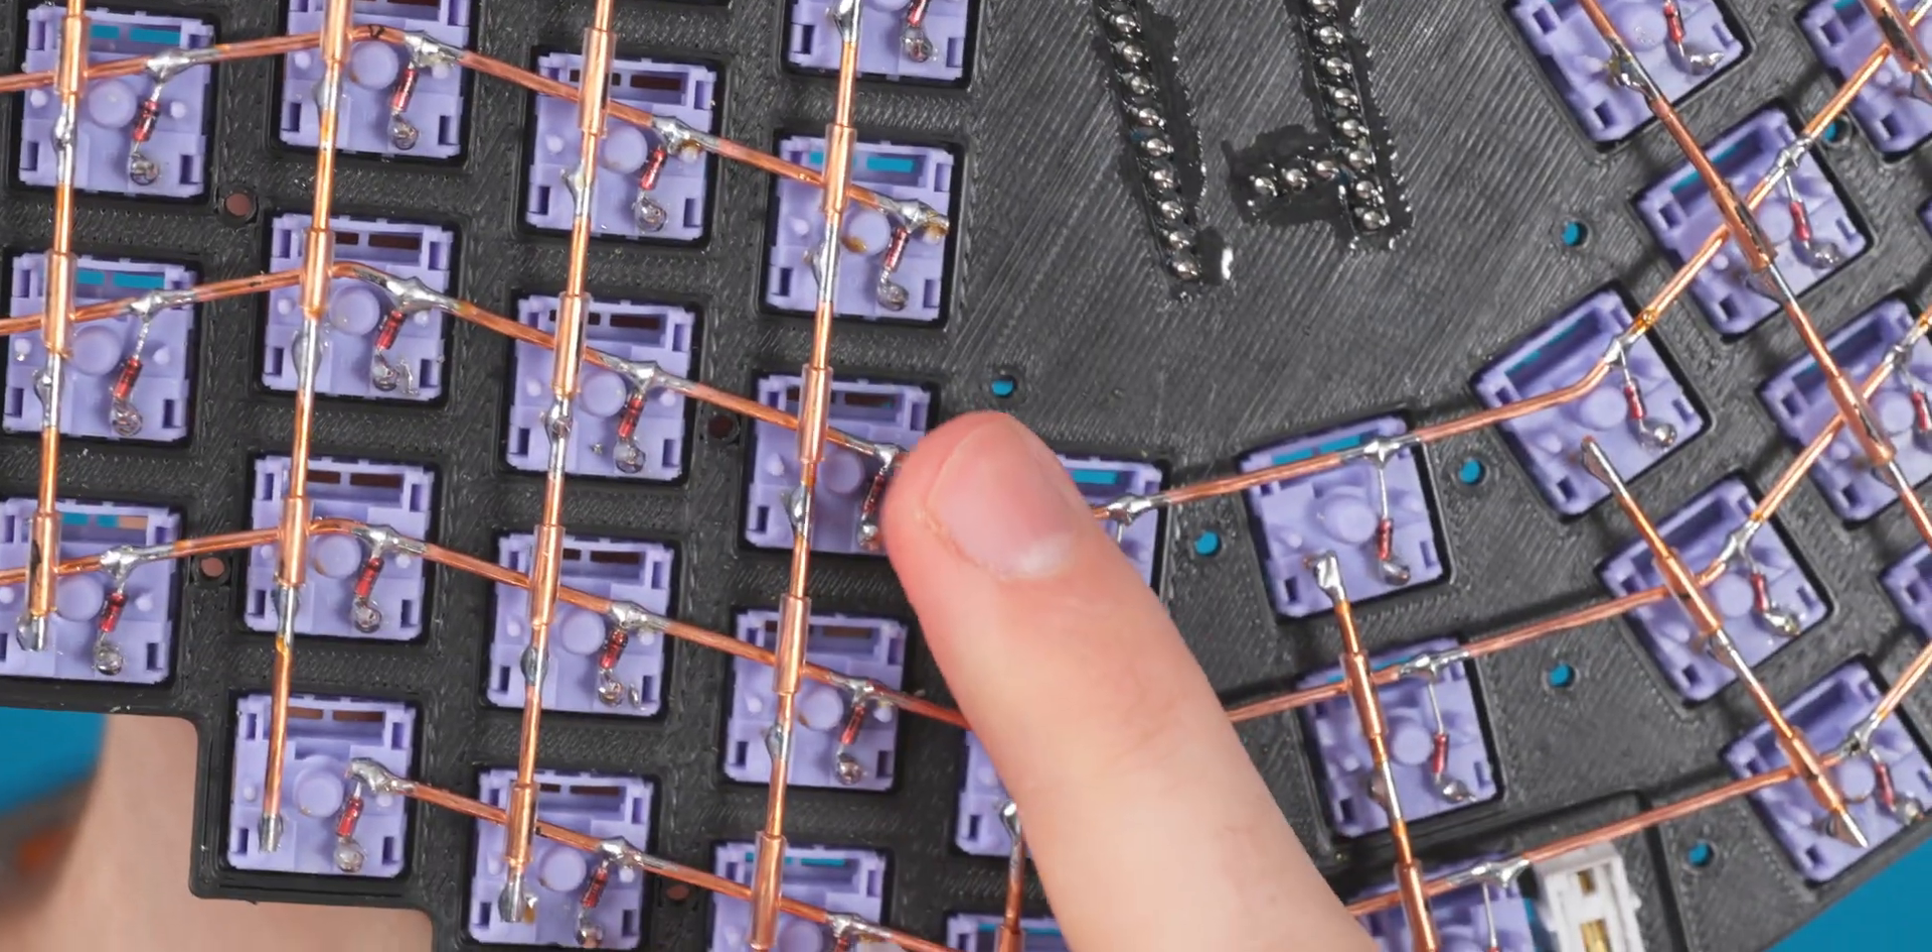There's the entire matrix all wired up.